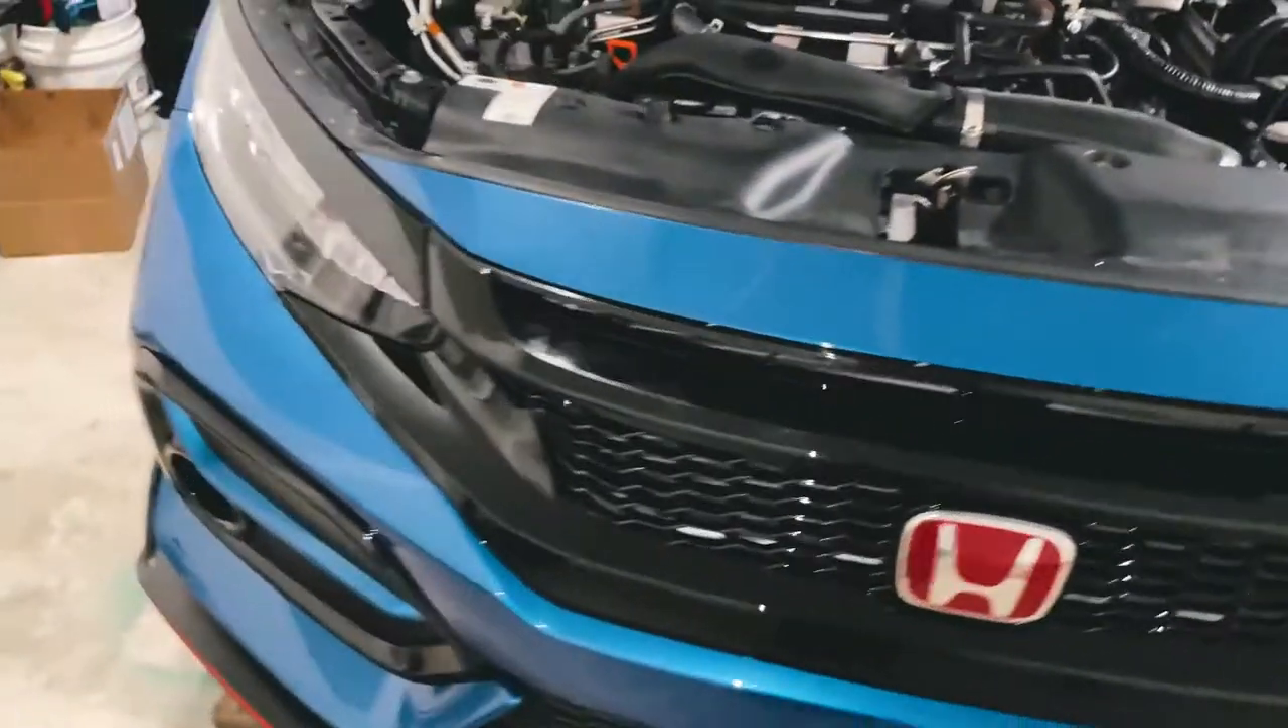All right guys i'm finally done i got the grill on the car however it was just such a pain in the ass.